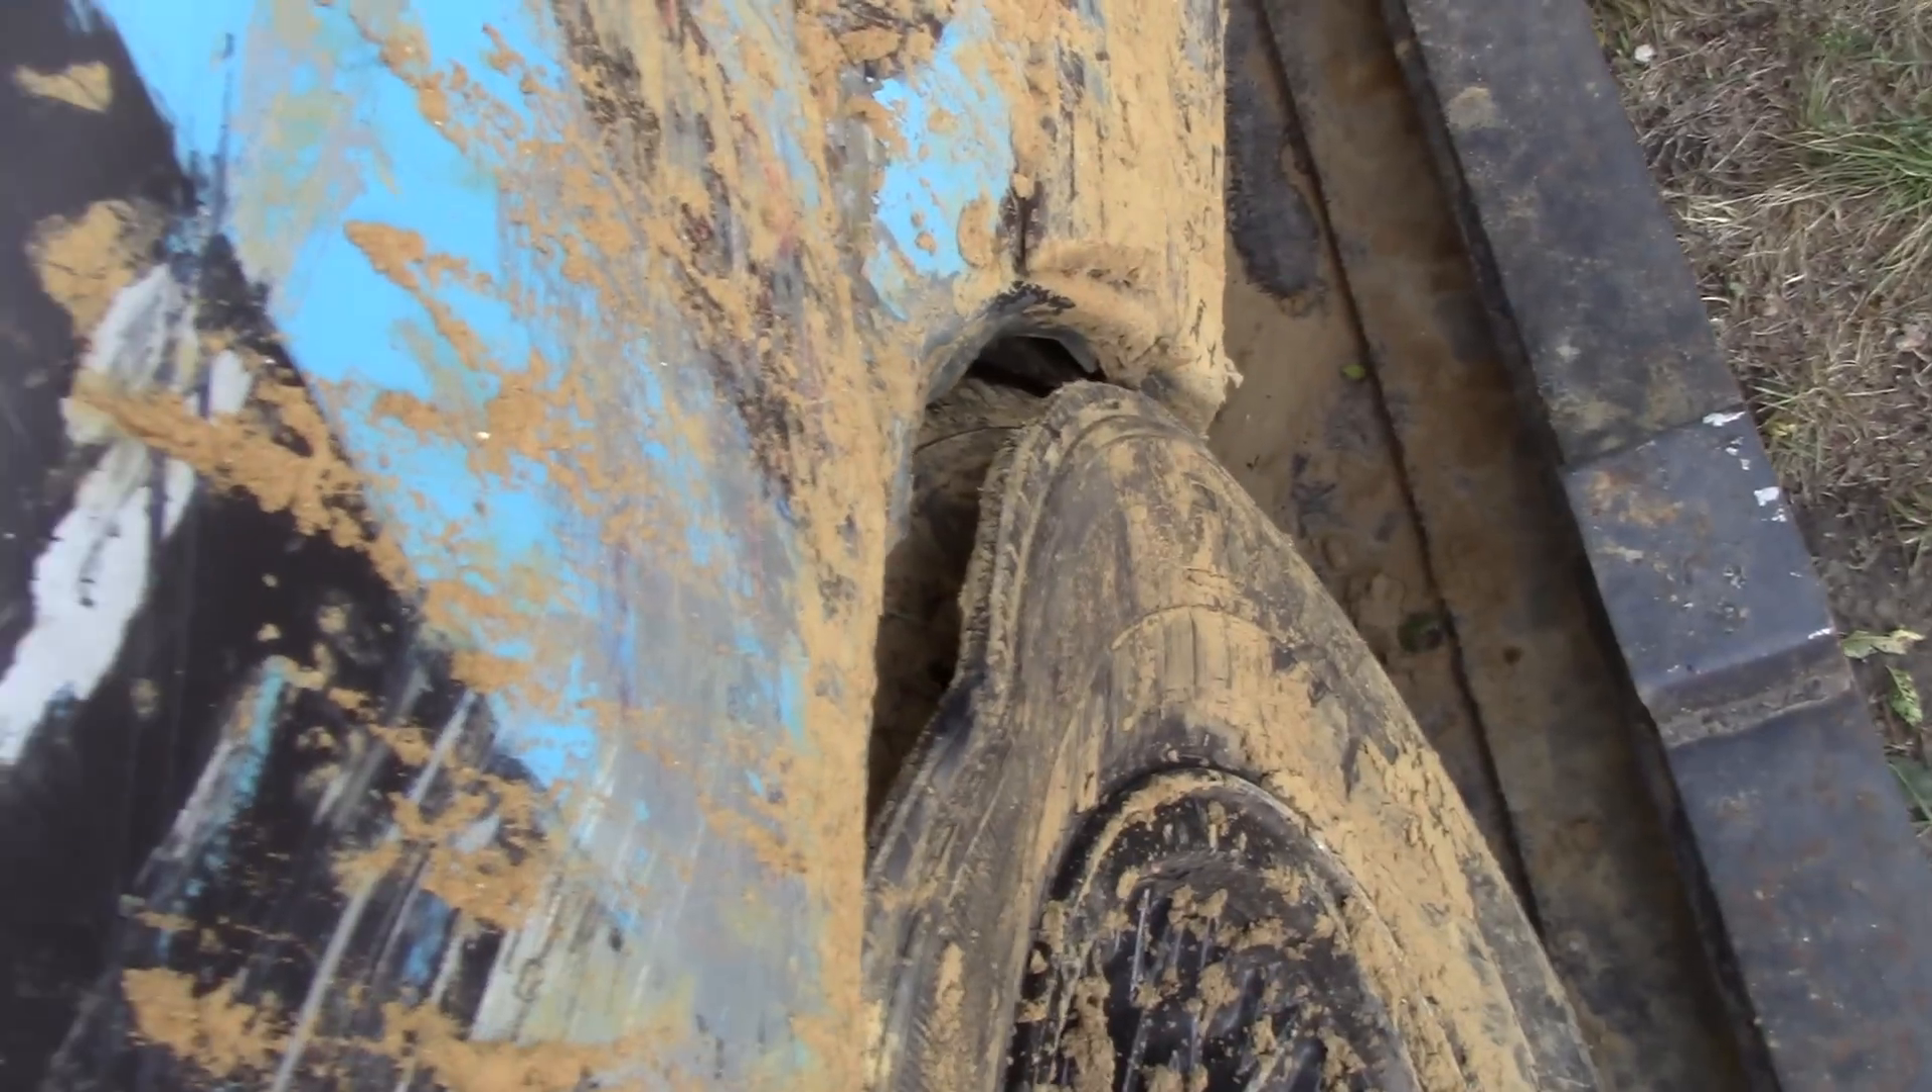So this front tire has shoved backwards so far it is catching inside of that fender and affecting the steering.